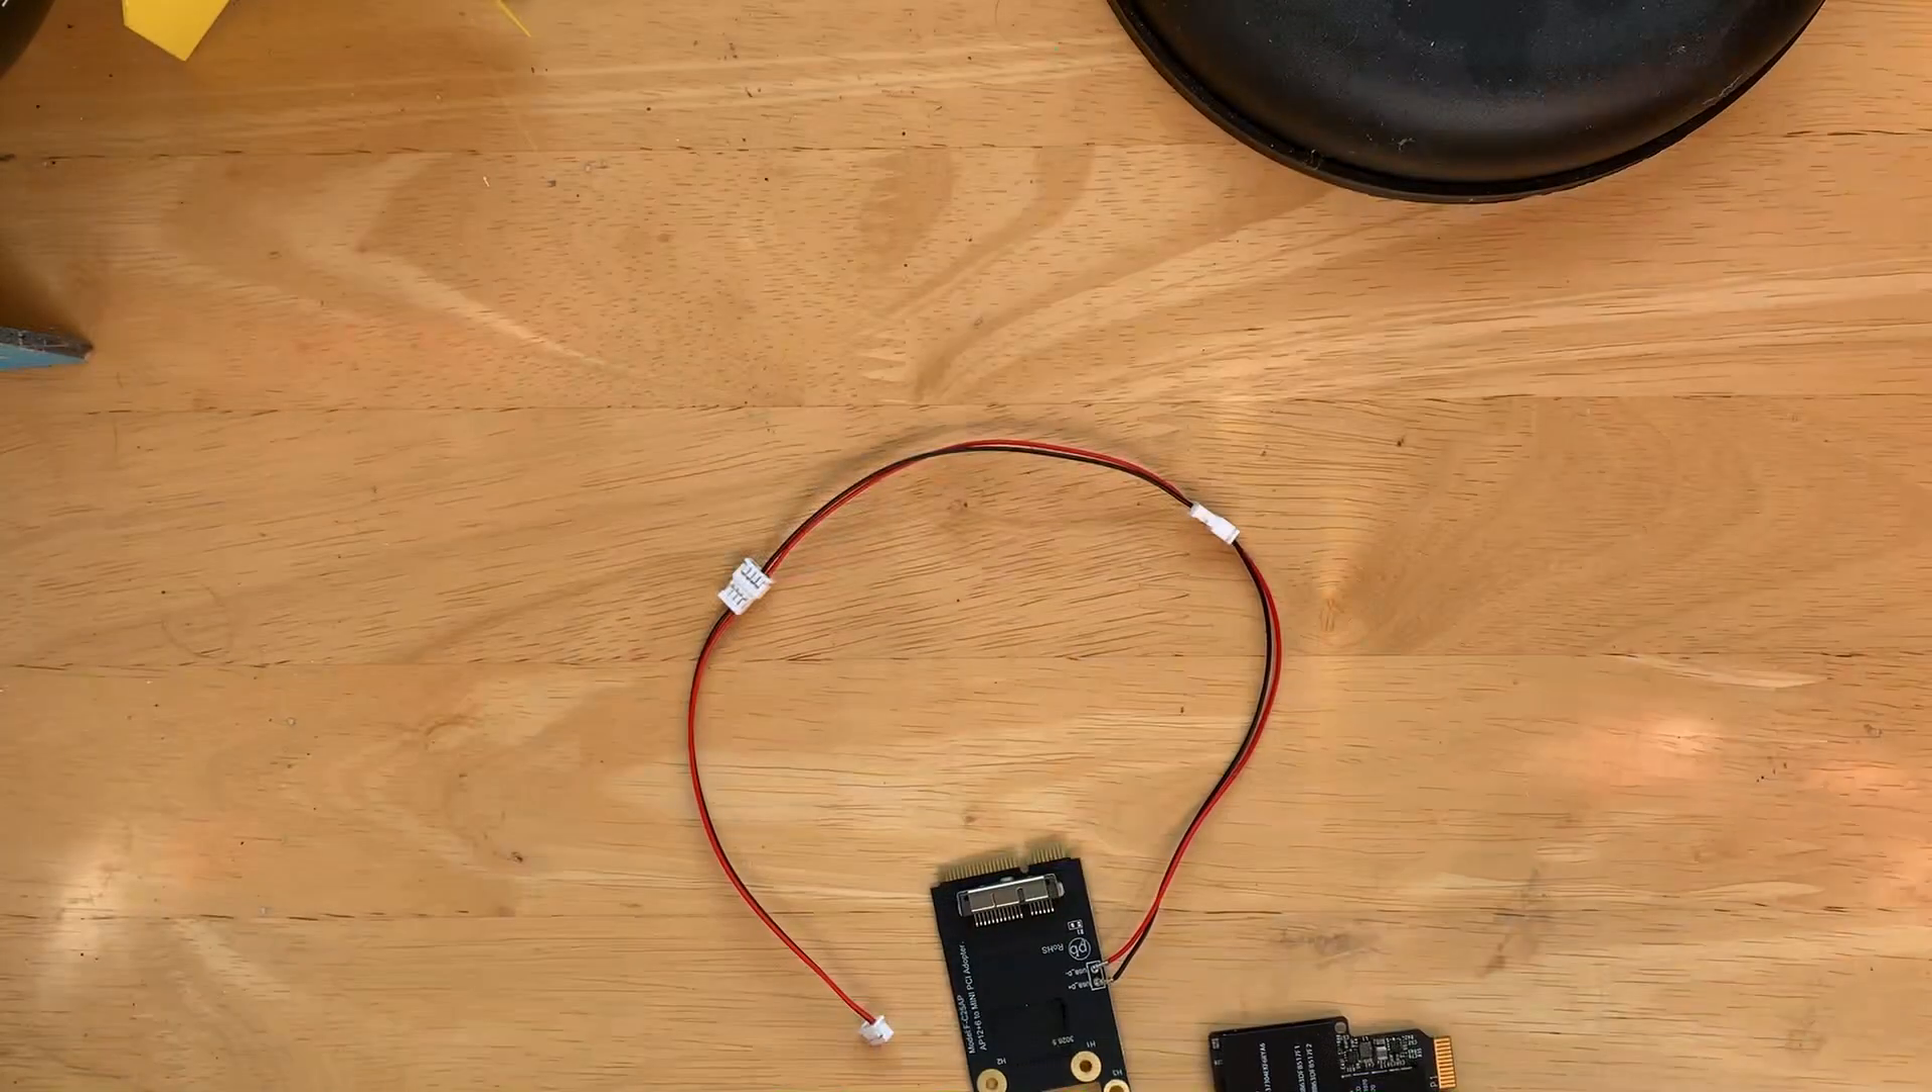You don't need the green or the yellow wire so those are taken out.